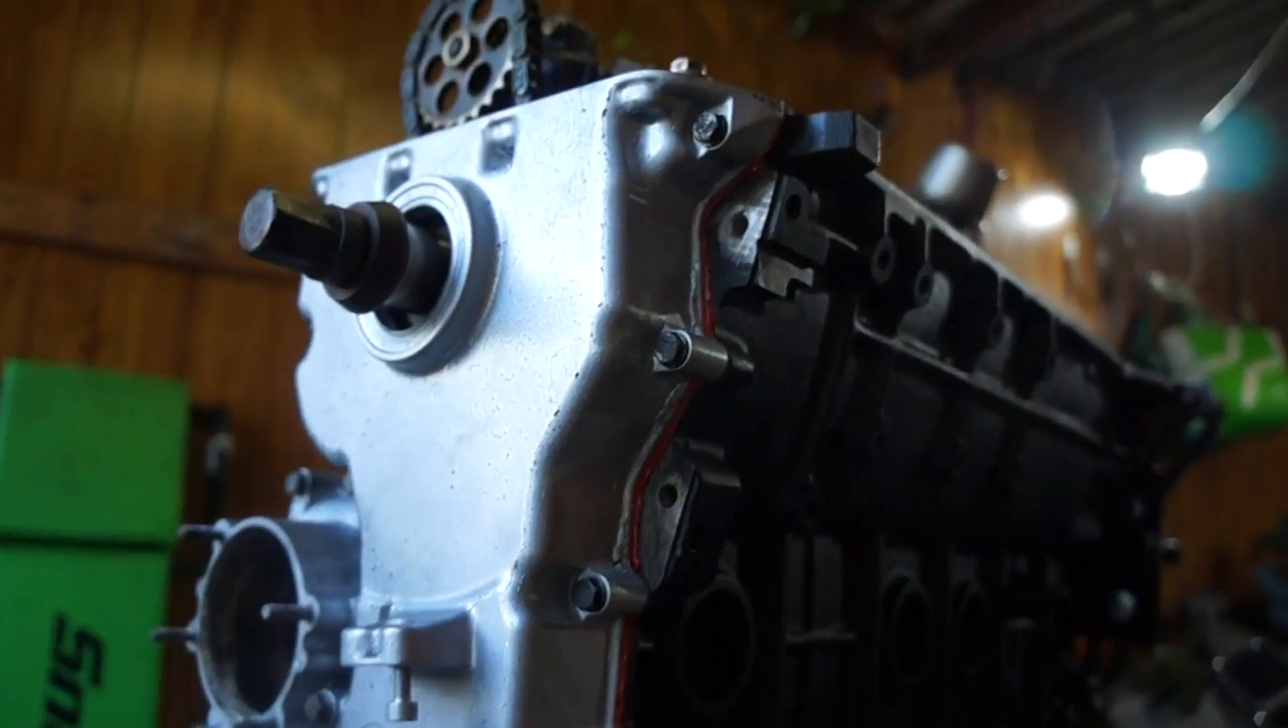Our front timing cover is all nicely on.